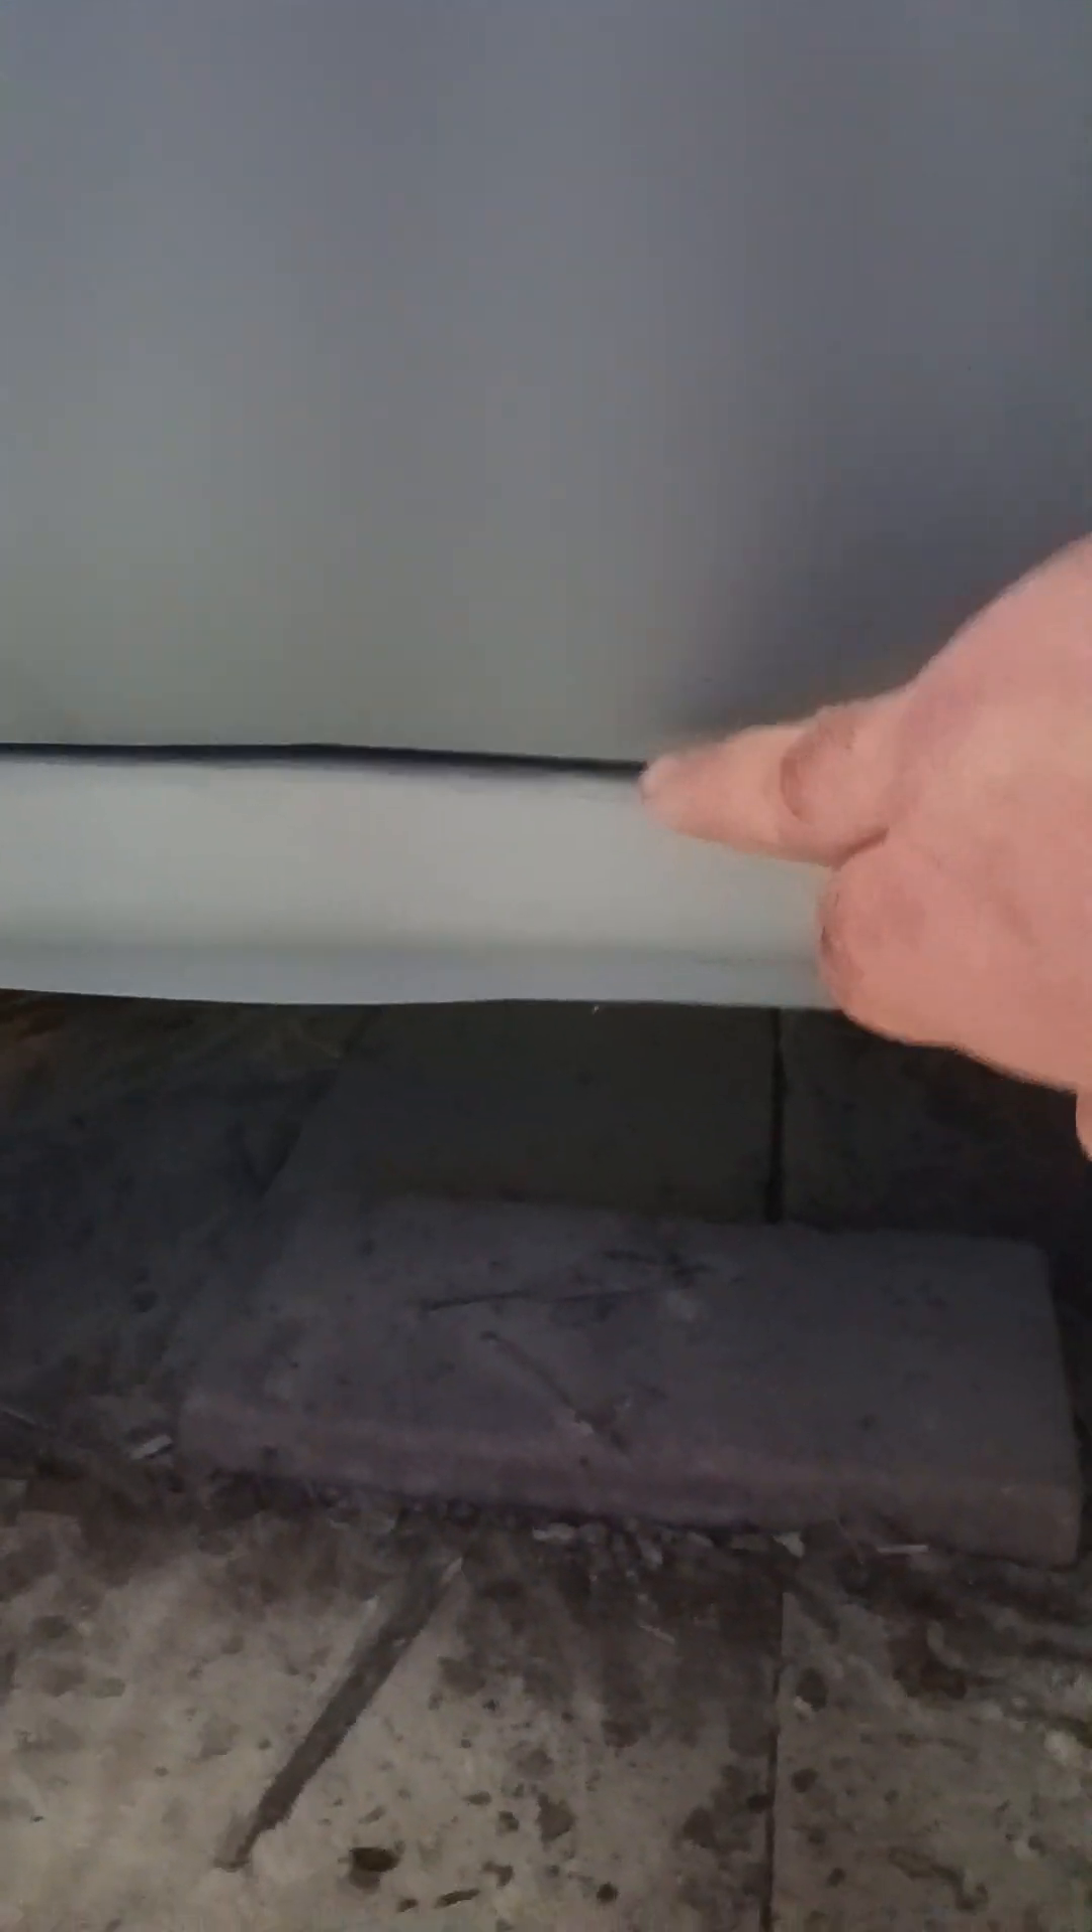Now the only thing I got to do is this gap right here I got to bend this sheet metal a little bit in.